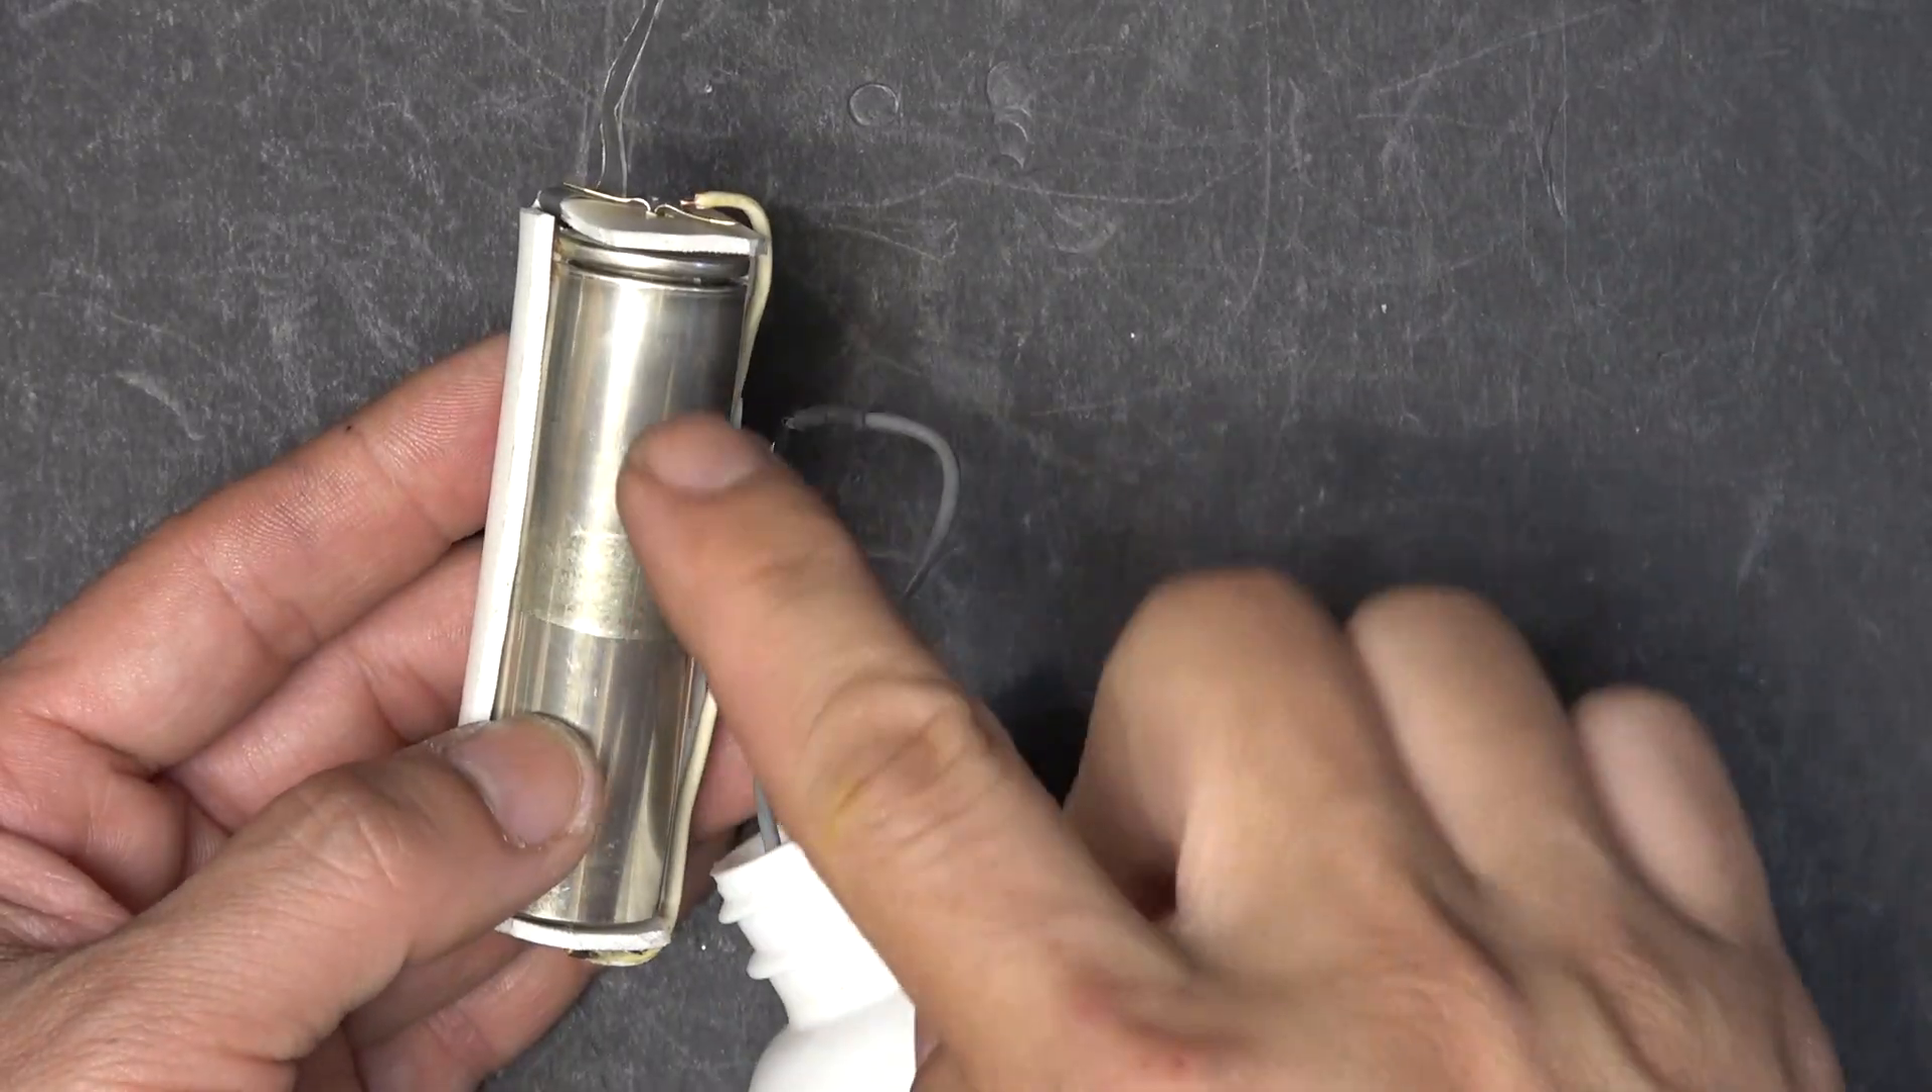We got the Tesla battery on the PVC case.